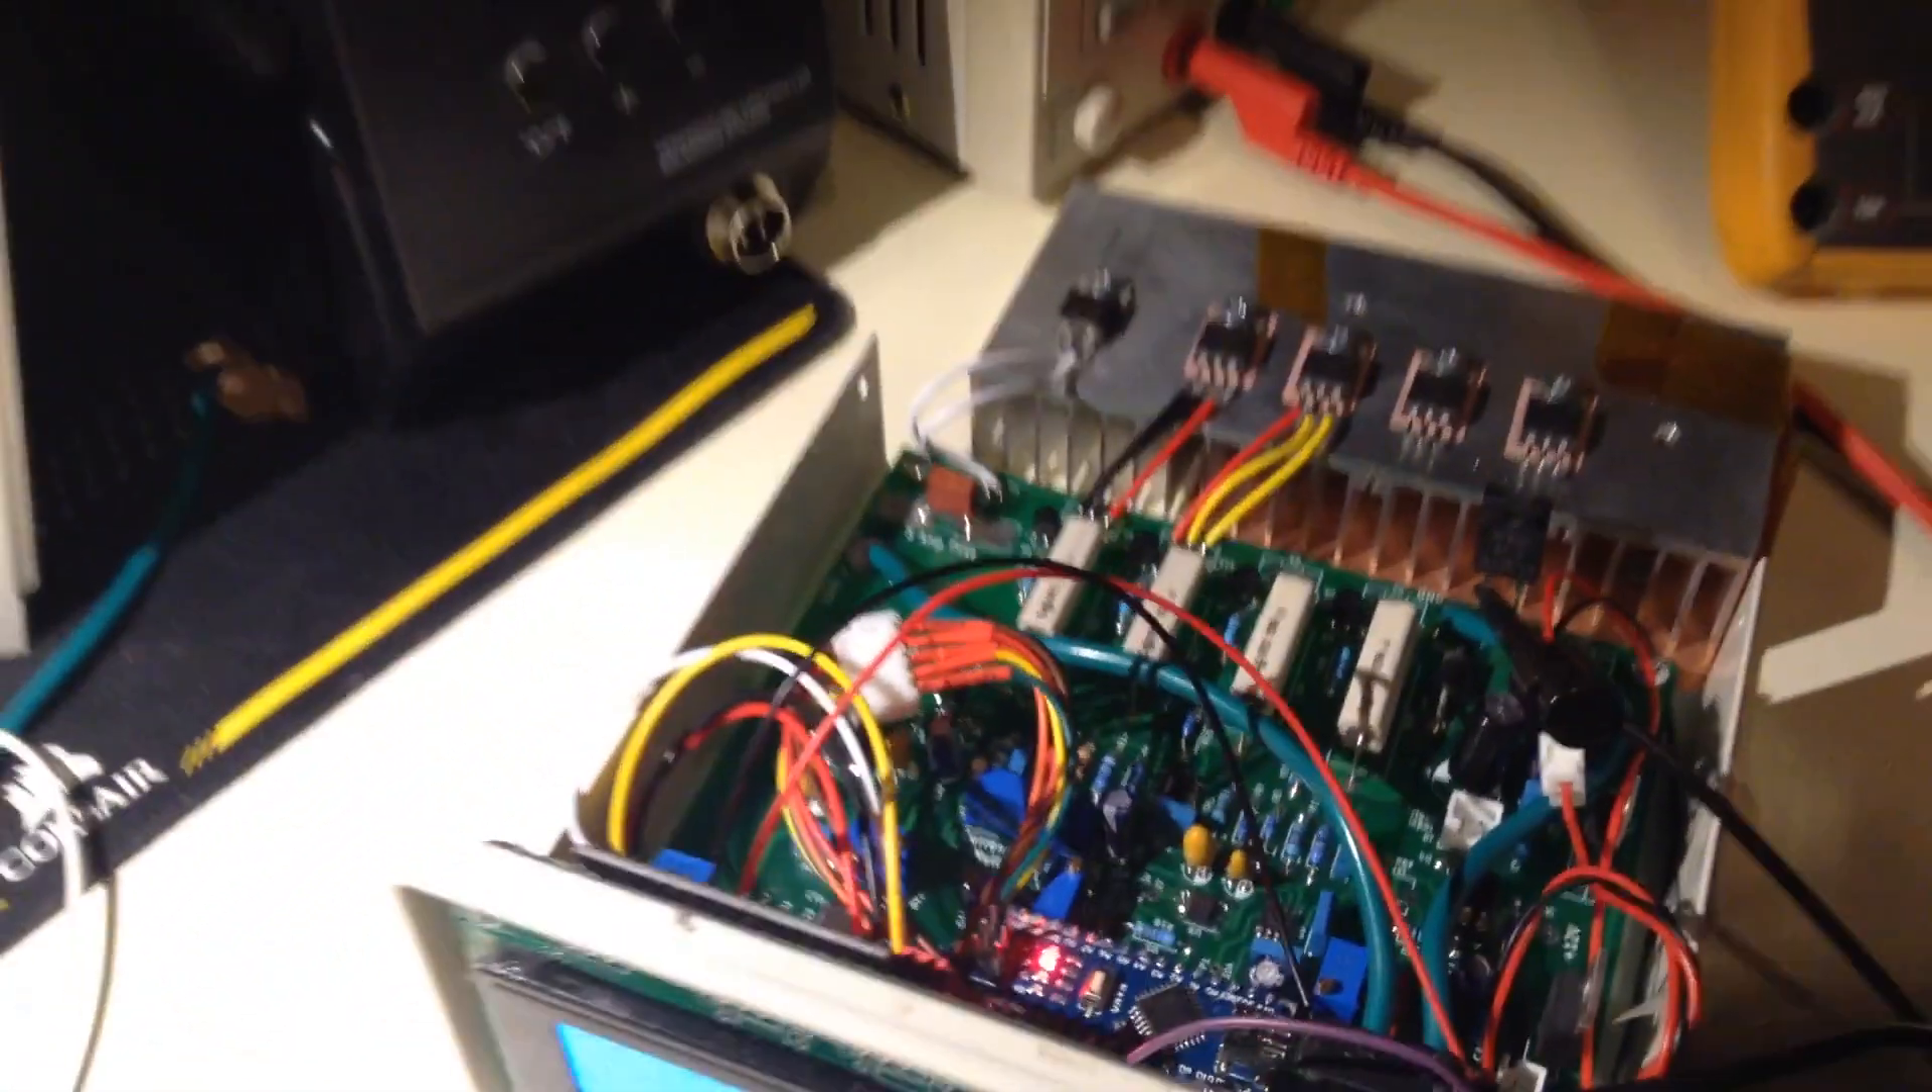As you can see, I have mounted up a heatsink for this DC load.